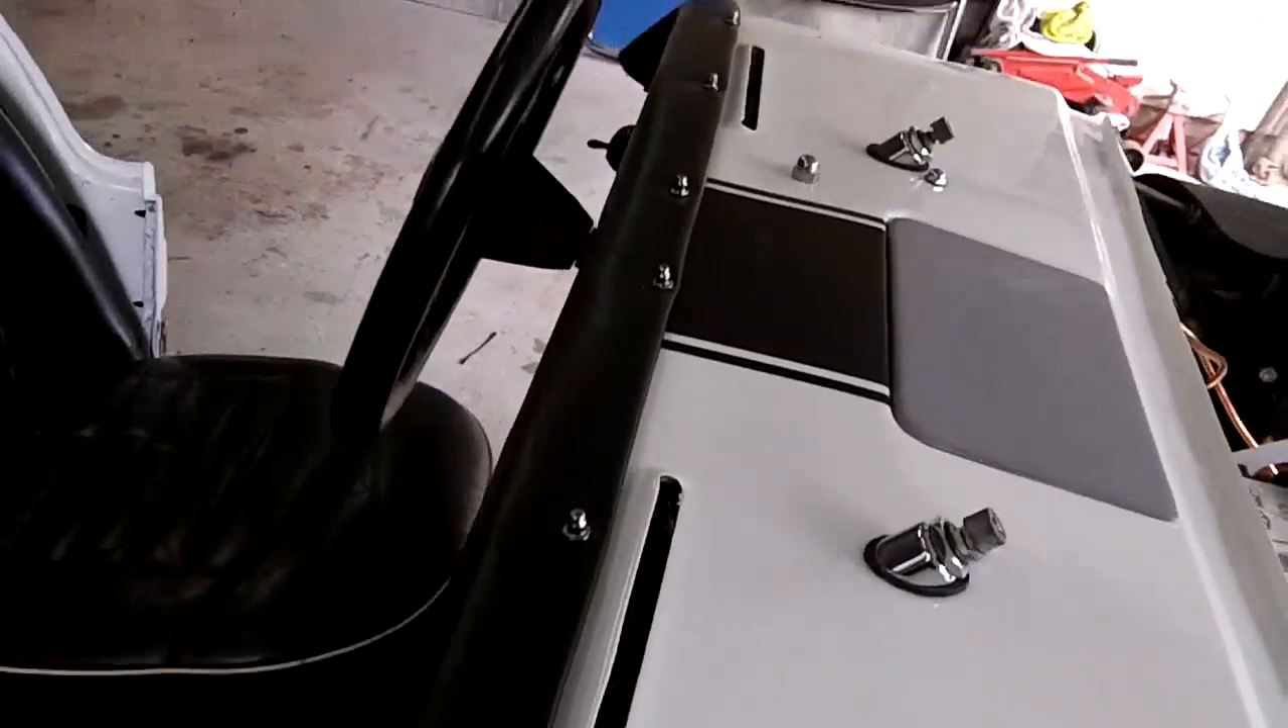Okay guys, the capping is done and all the studs are in.